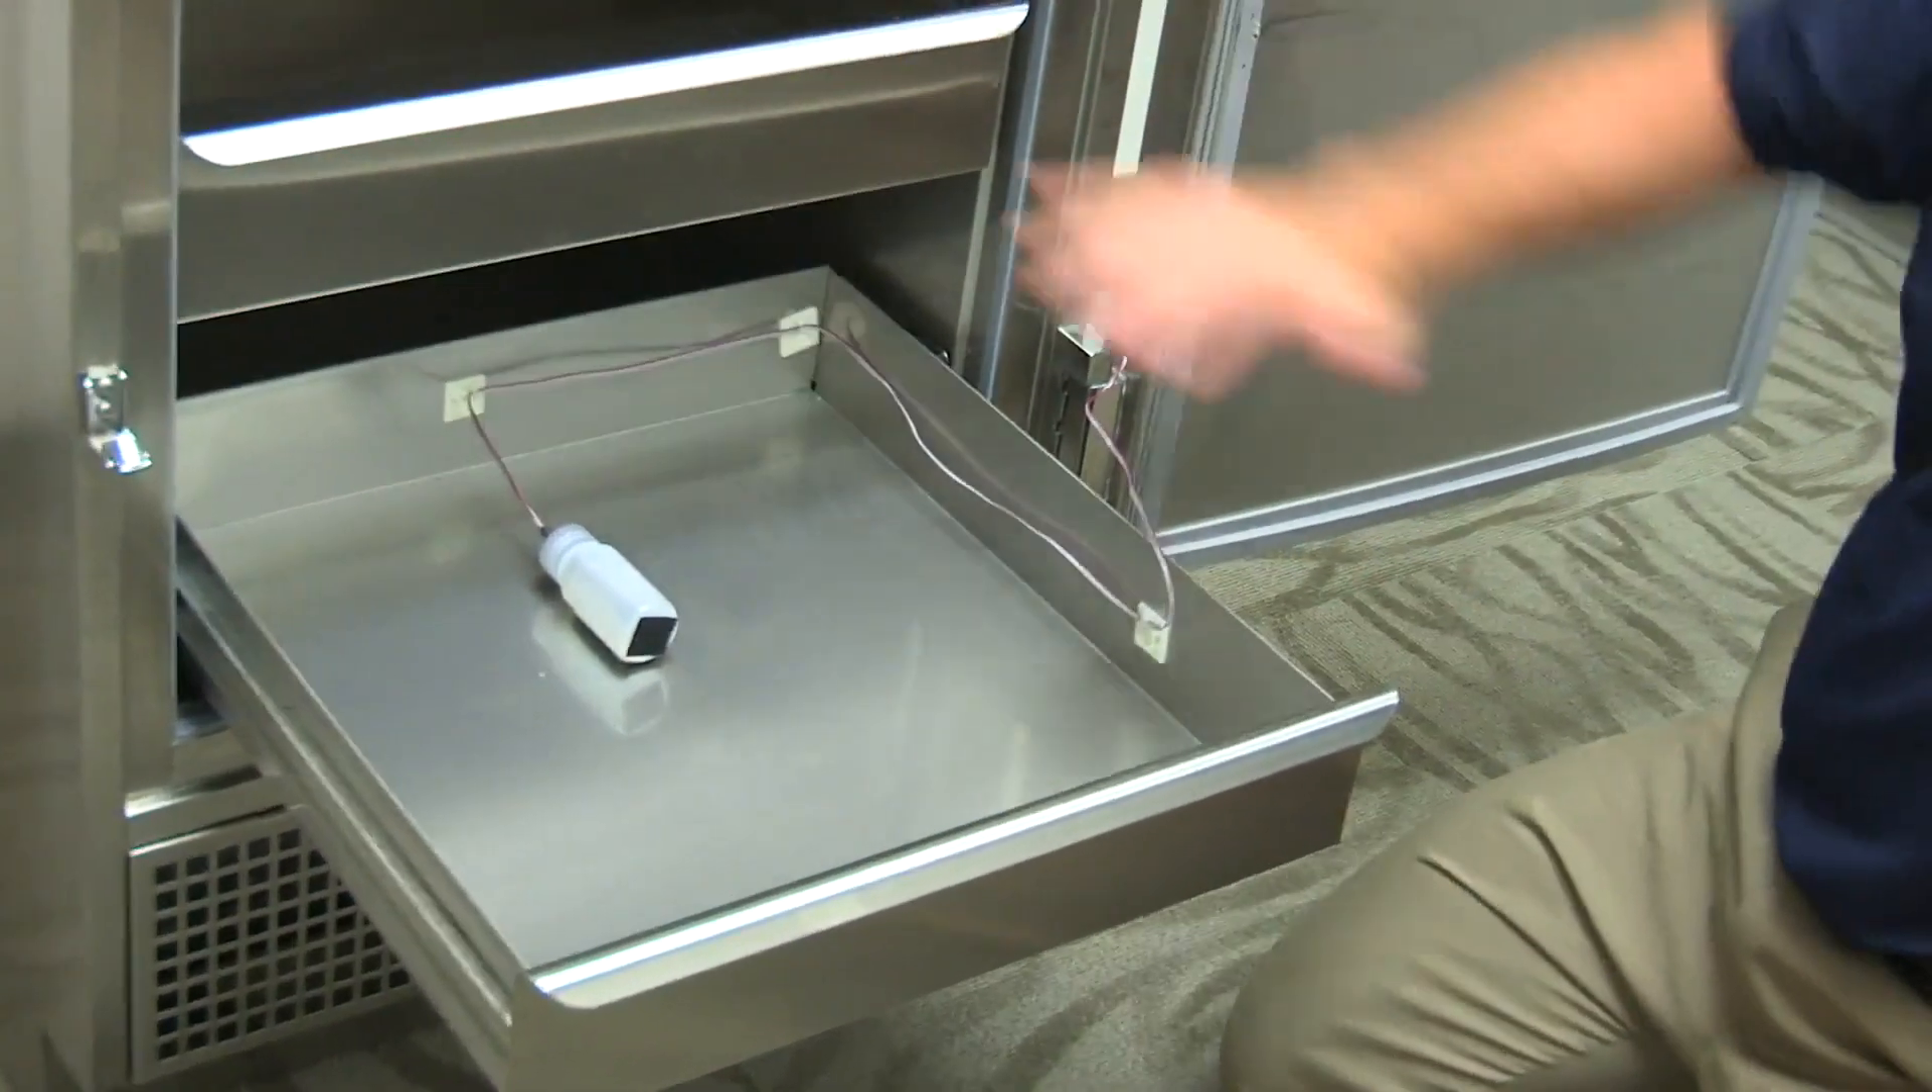Now that we've finished our cable management, as you can see, we've routed the cable around here.